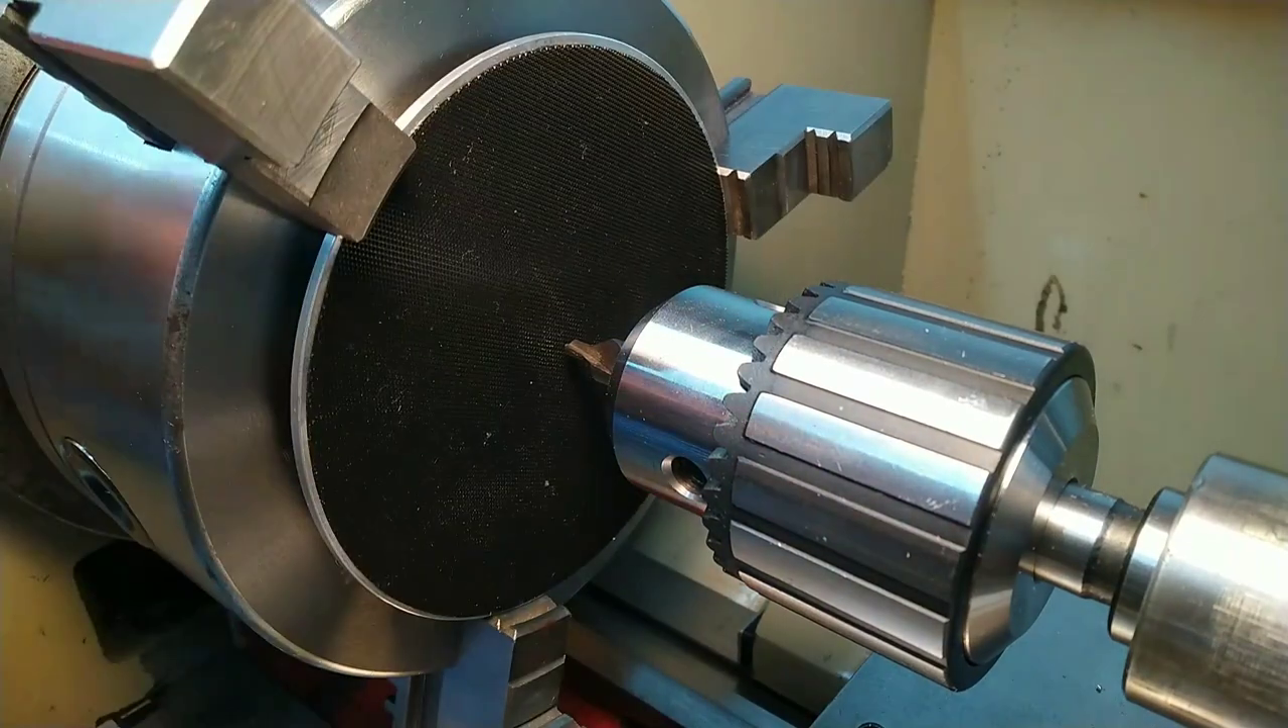Right, so we've got the rotating disc off the motor in the, uh, in the chuck now. And, uh, I've got the external jaws on.